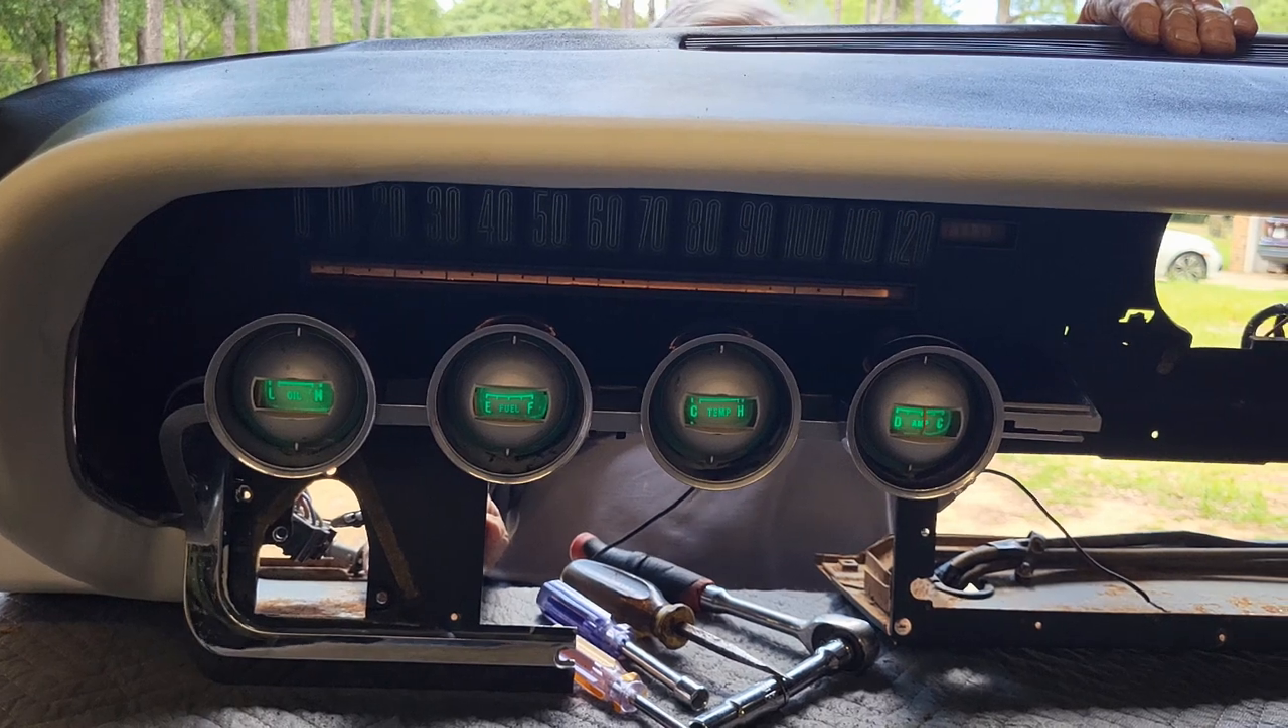So we got all the lights in and they are all lit up and it looks really good.